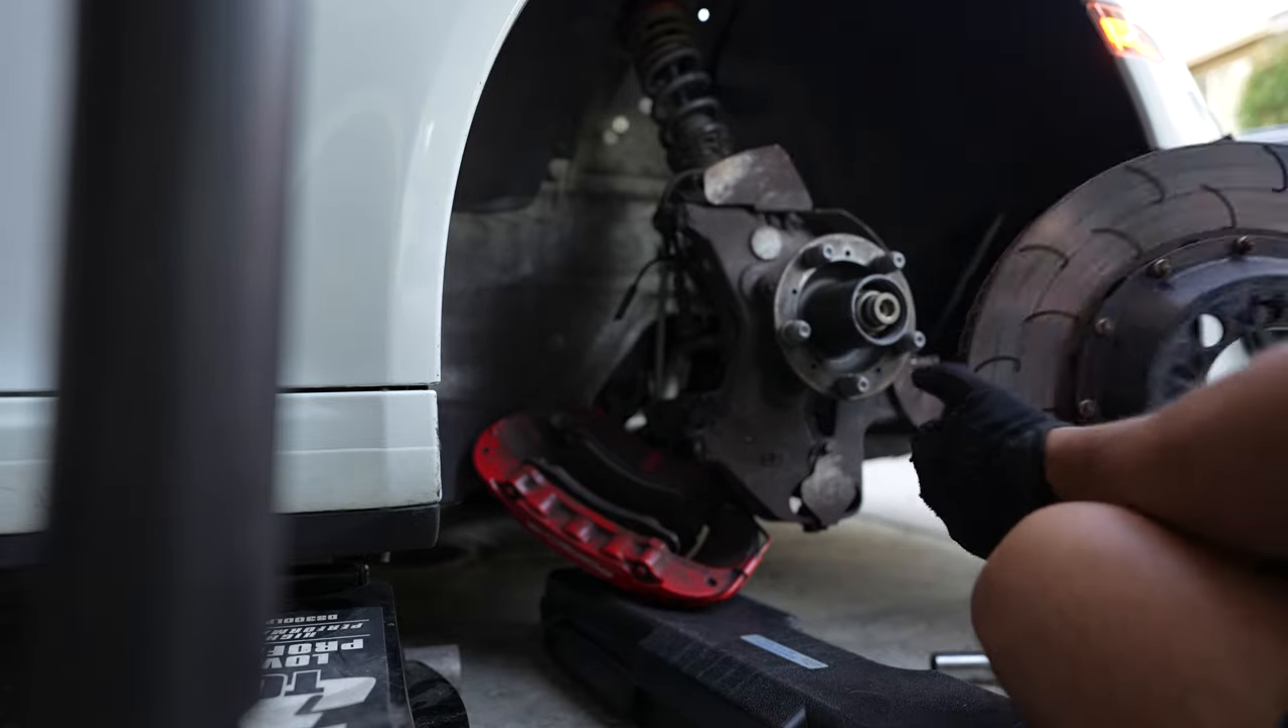And so here we go we have the rotor off of the knuckles.